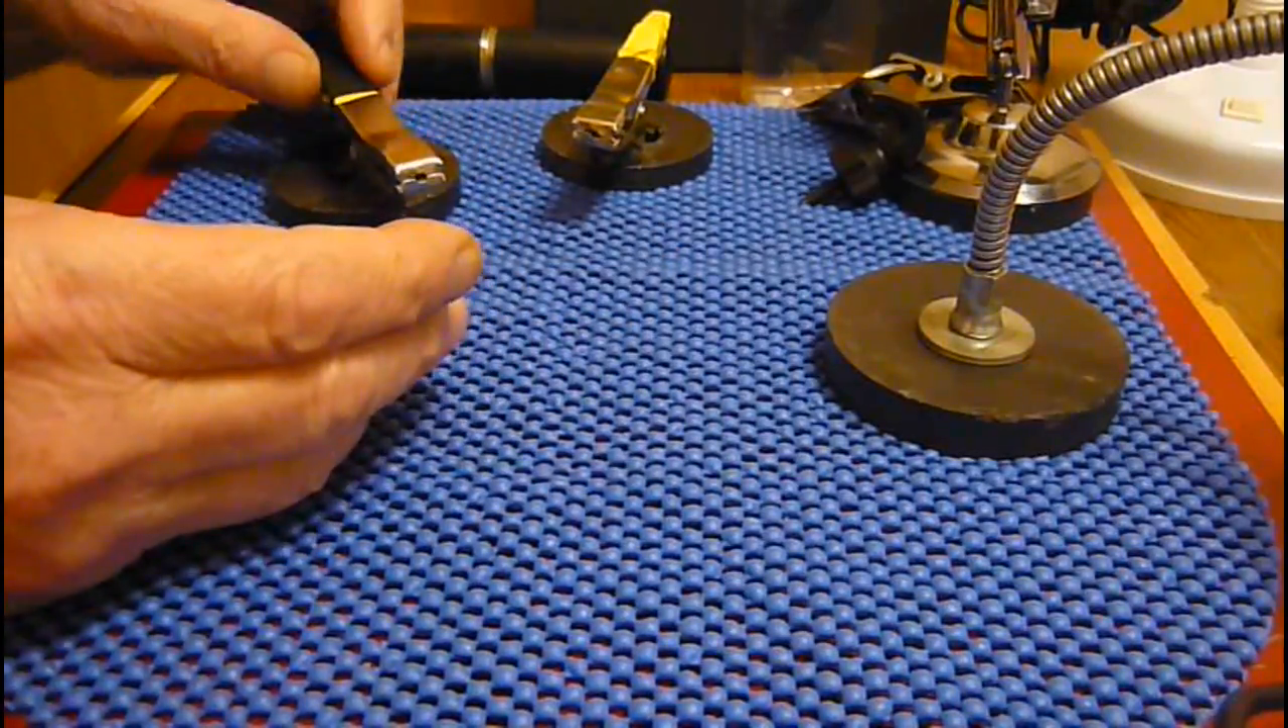Значит закрепил на магните крокодильчики которые опять таки в гараже валялись от зарядного устройства.